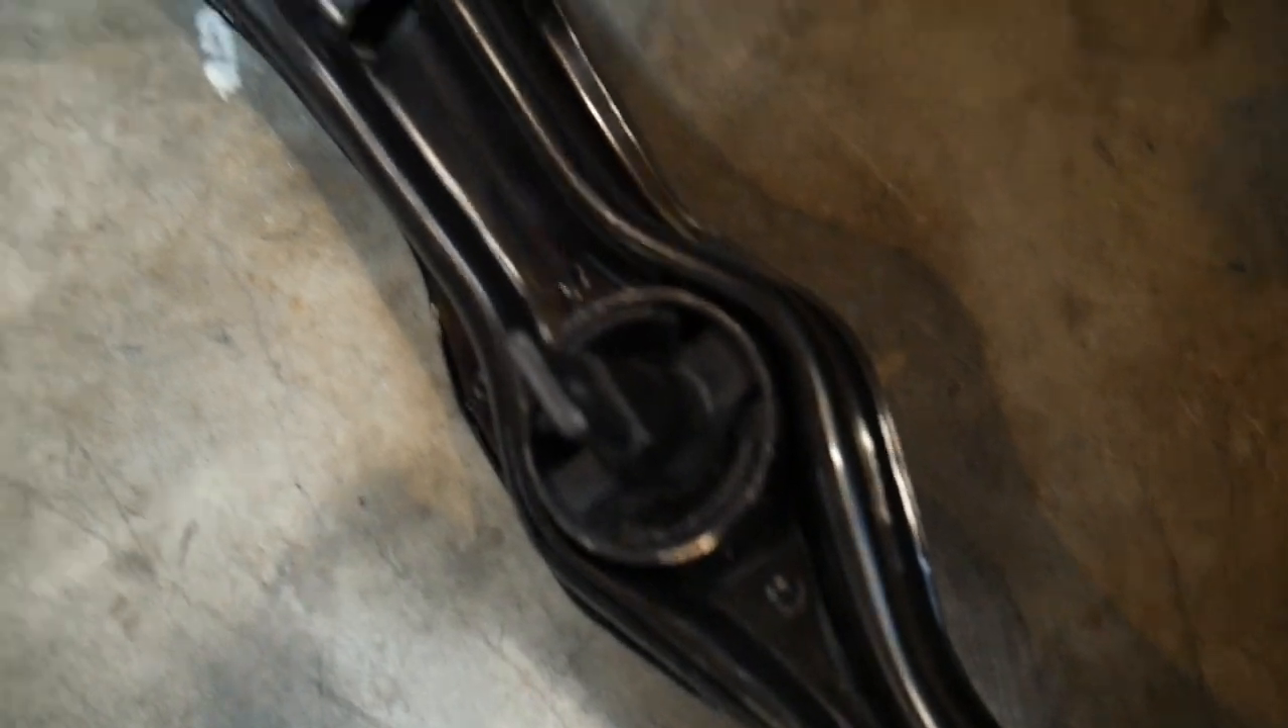All right so right now we're working on the Civic and we got the Civic up on jack stands and as you can see we have the rear trailing arm taken off.